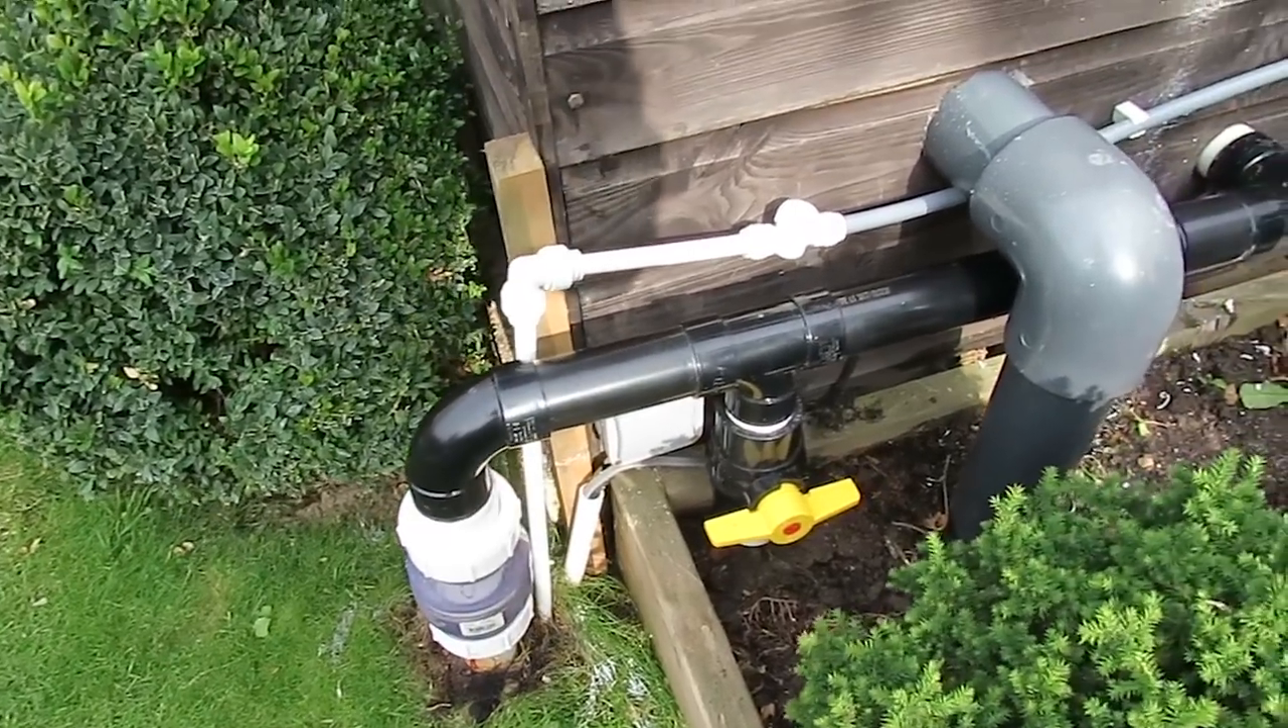From the non-return valve I've dropped in a valve for bleeding it off.